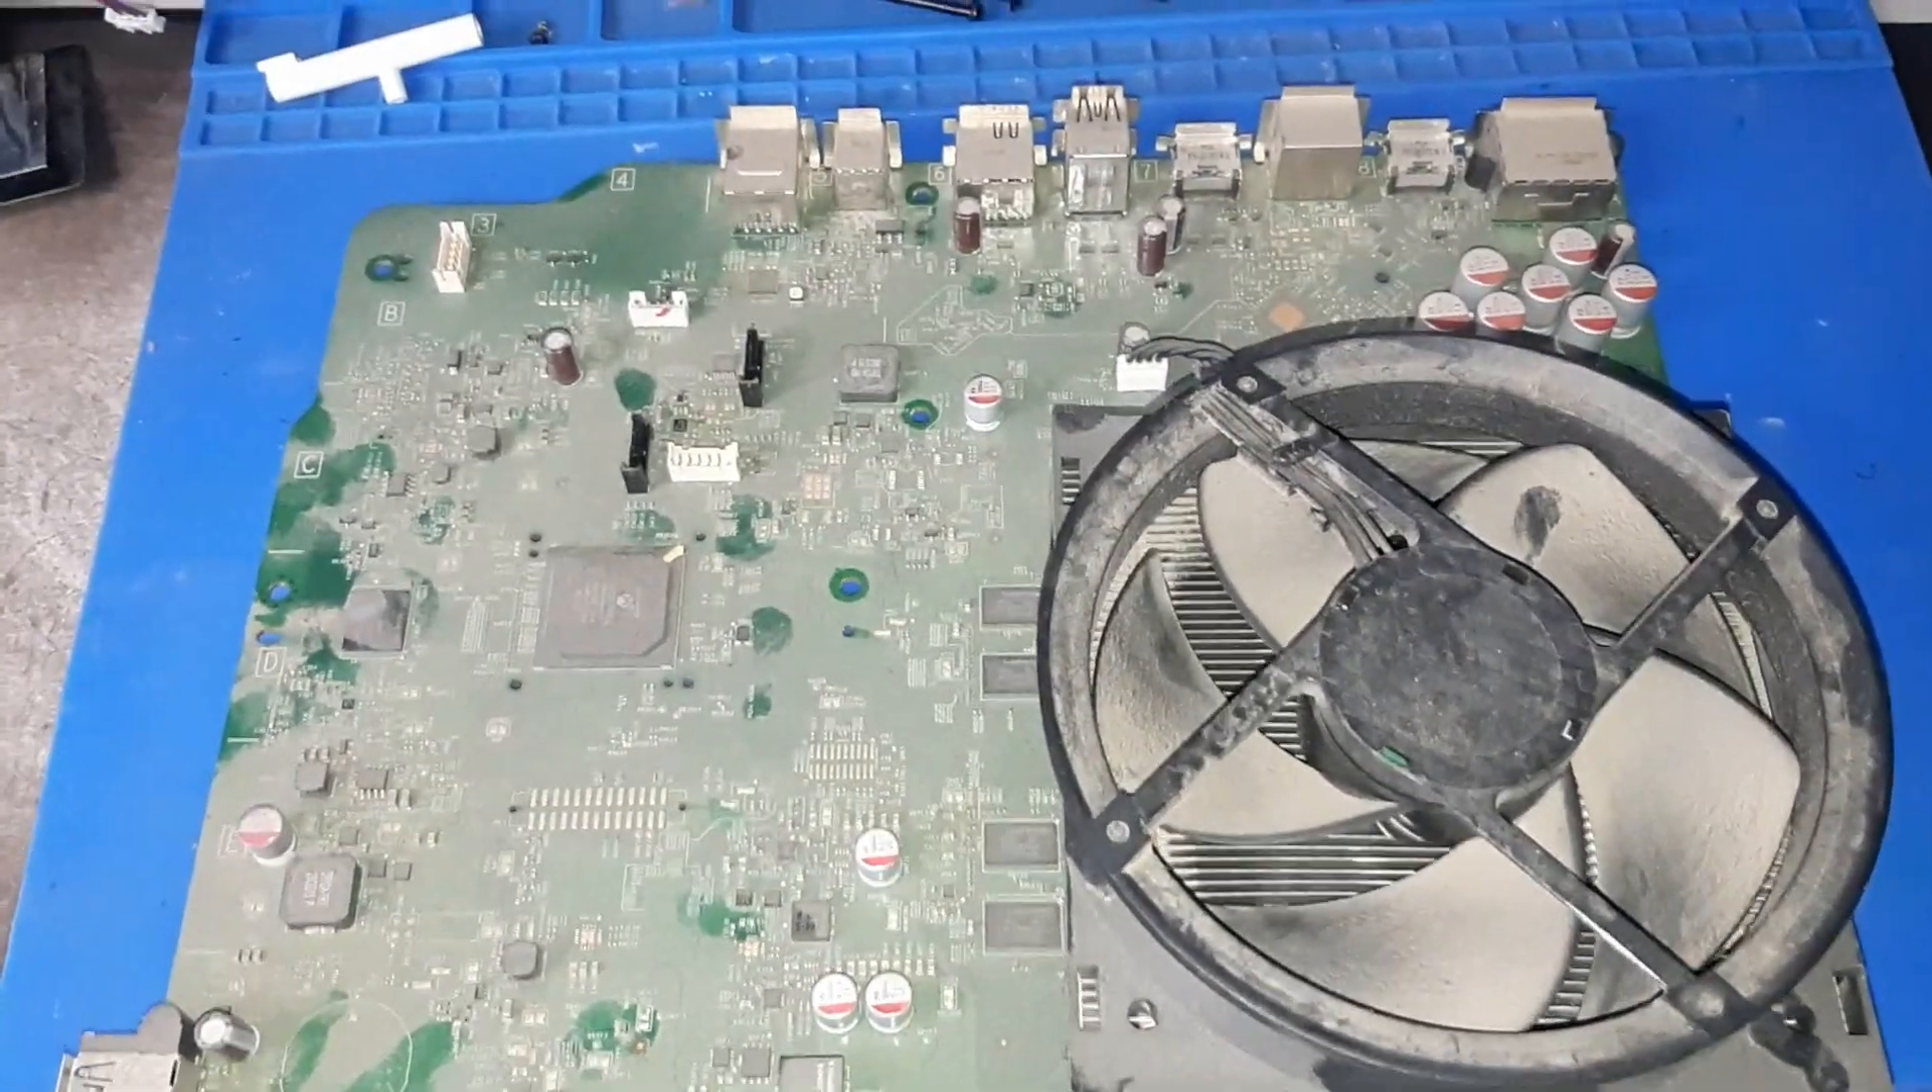We have the board out now and it is a little dusty to say the least.